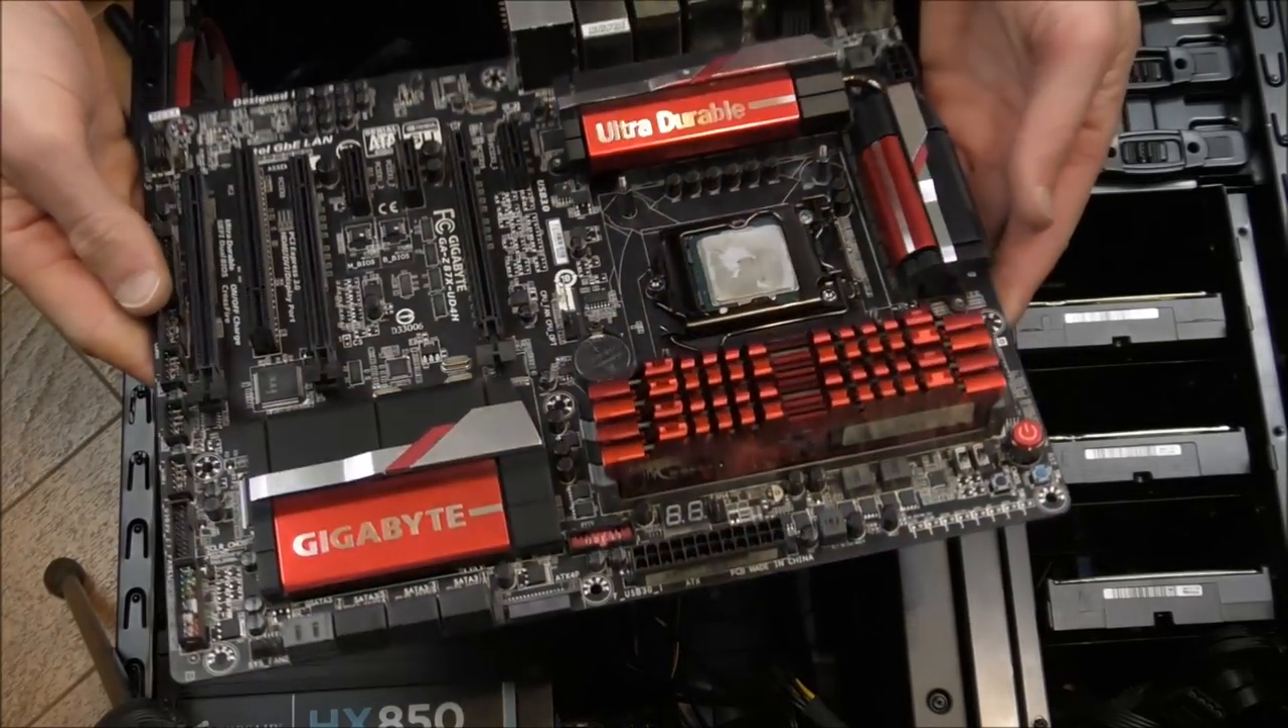There is the old motherboard removed.